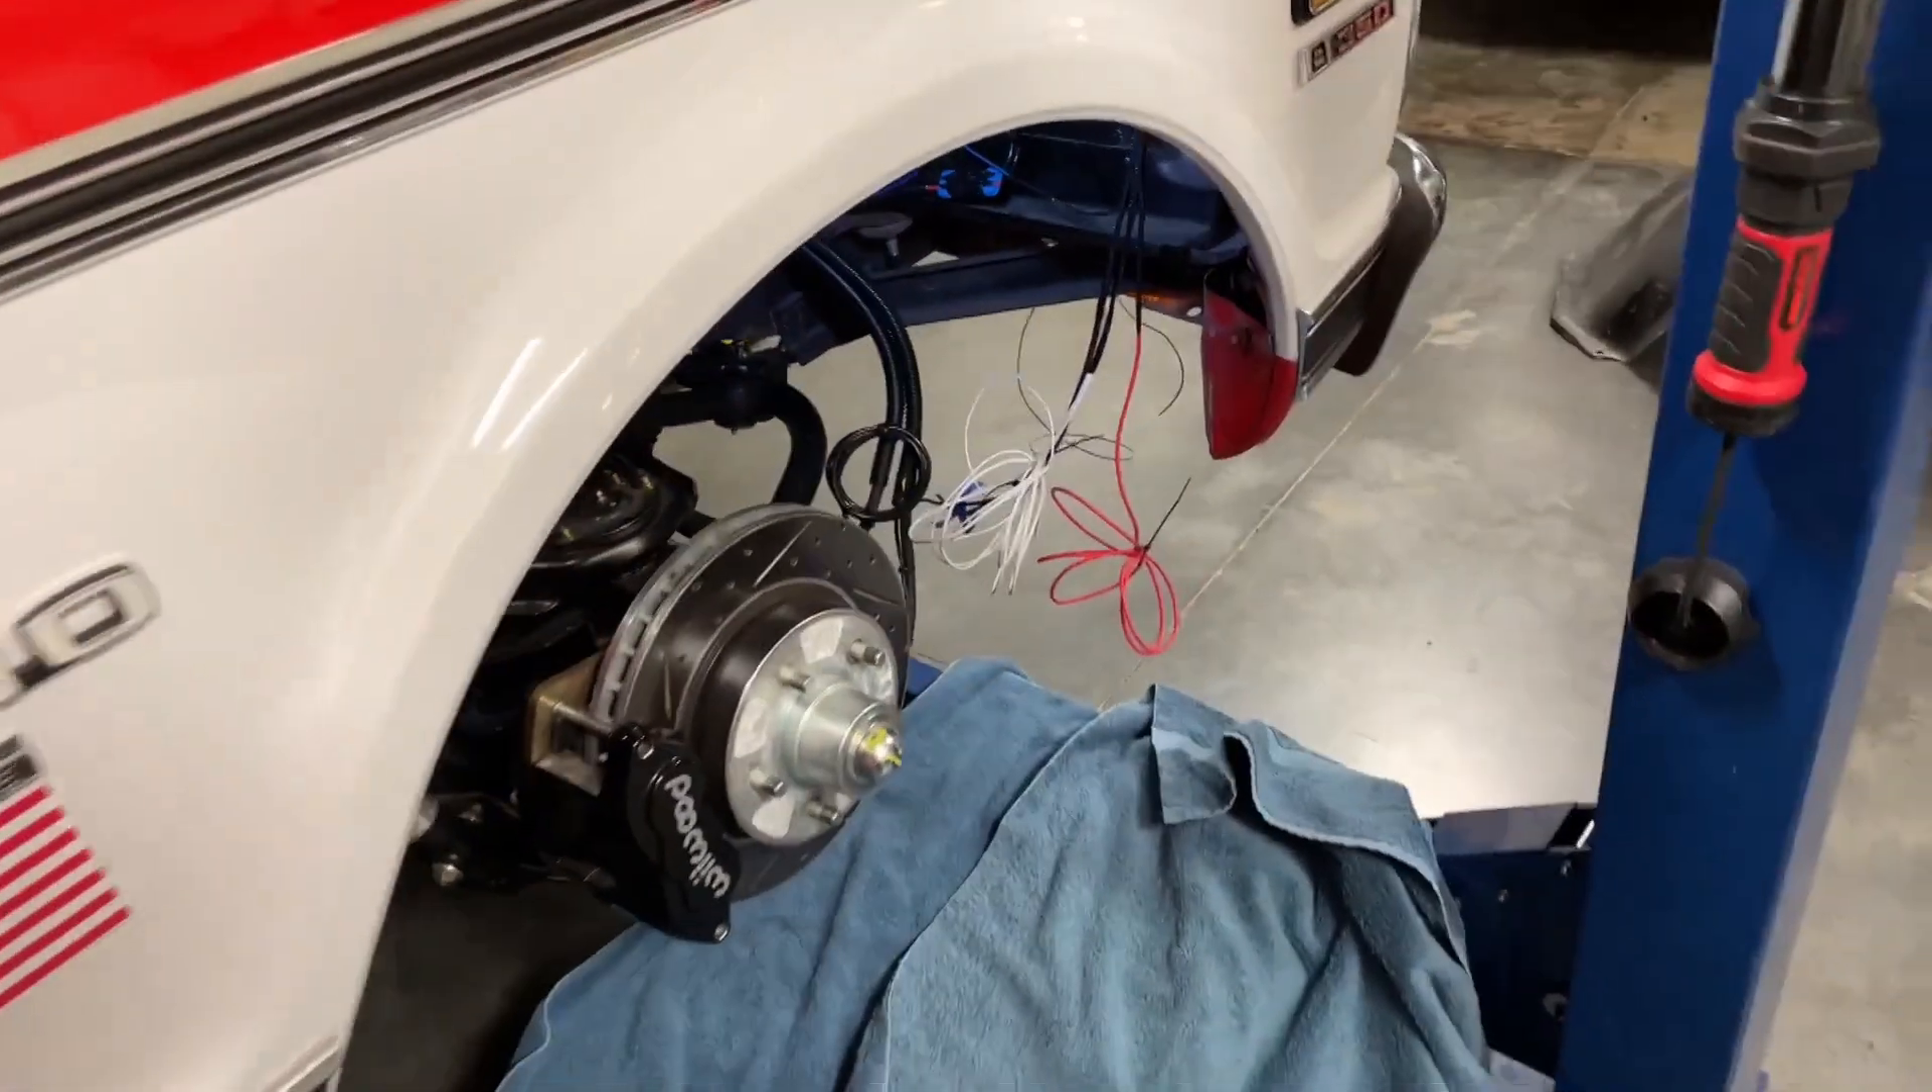I decided to pull the wheel off. And the inner fender well out.